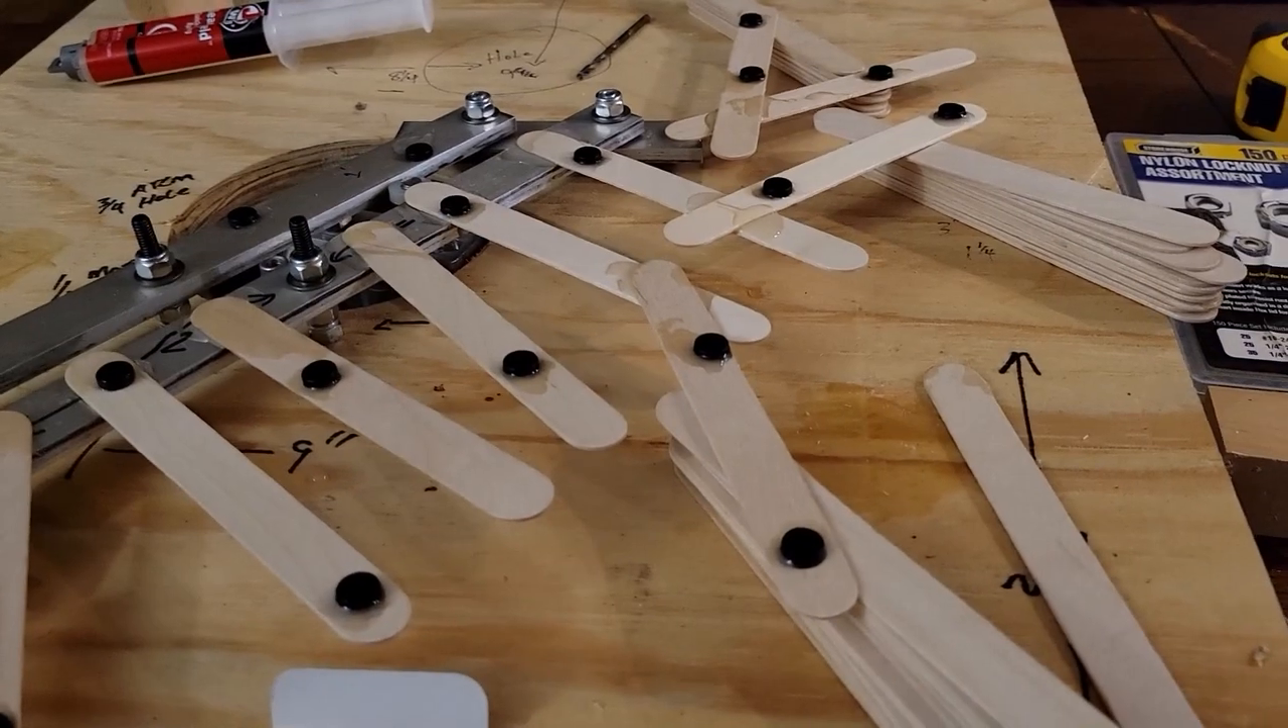I got the magnets on I use JB weld.